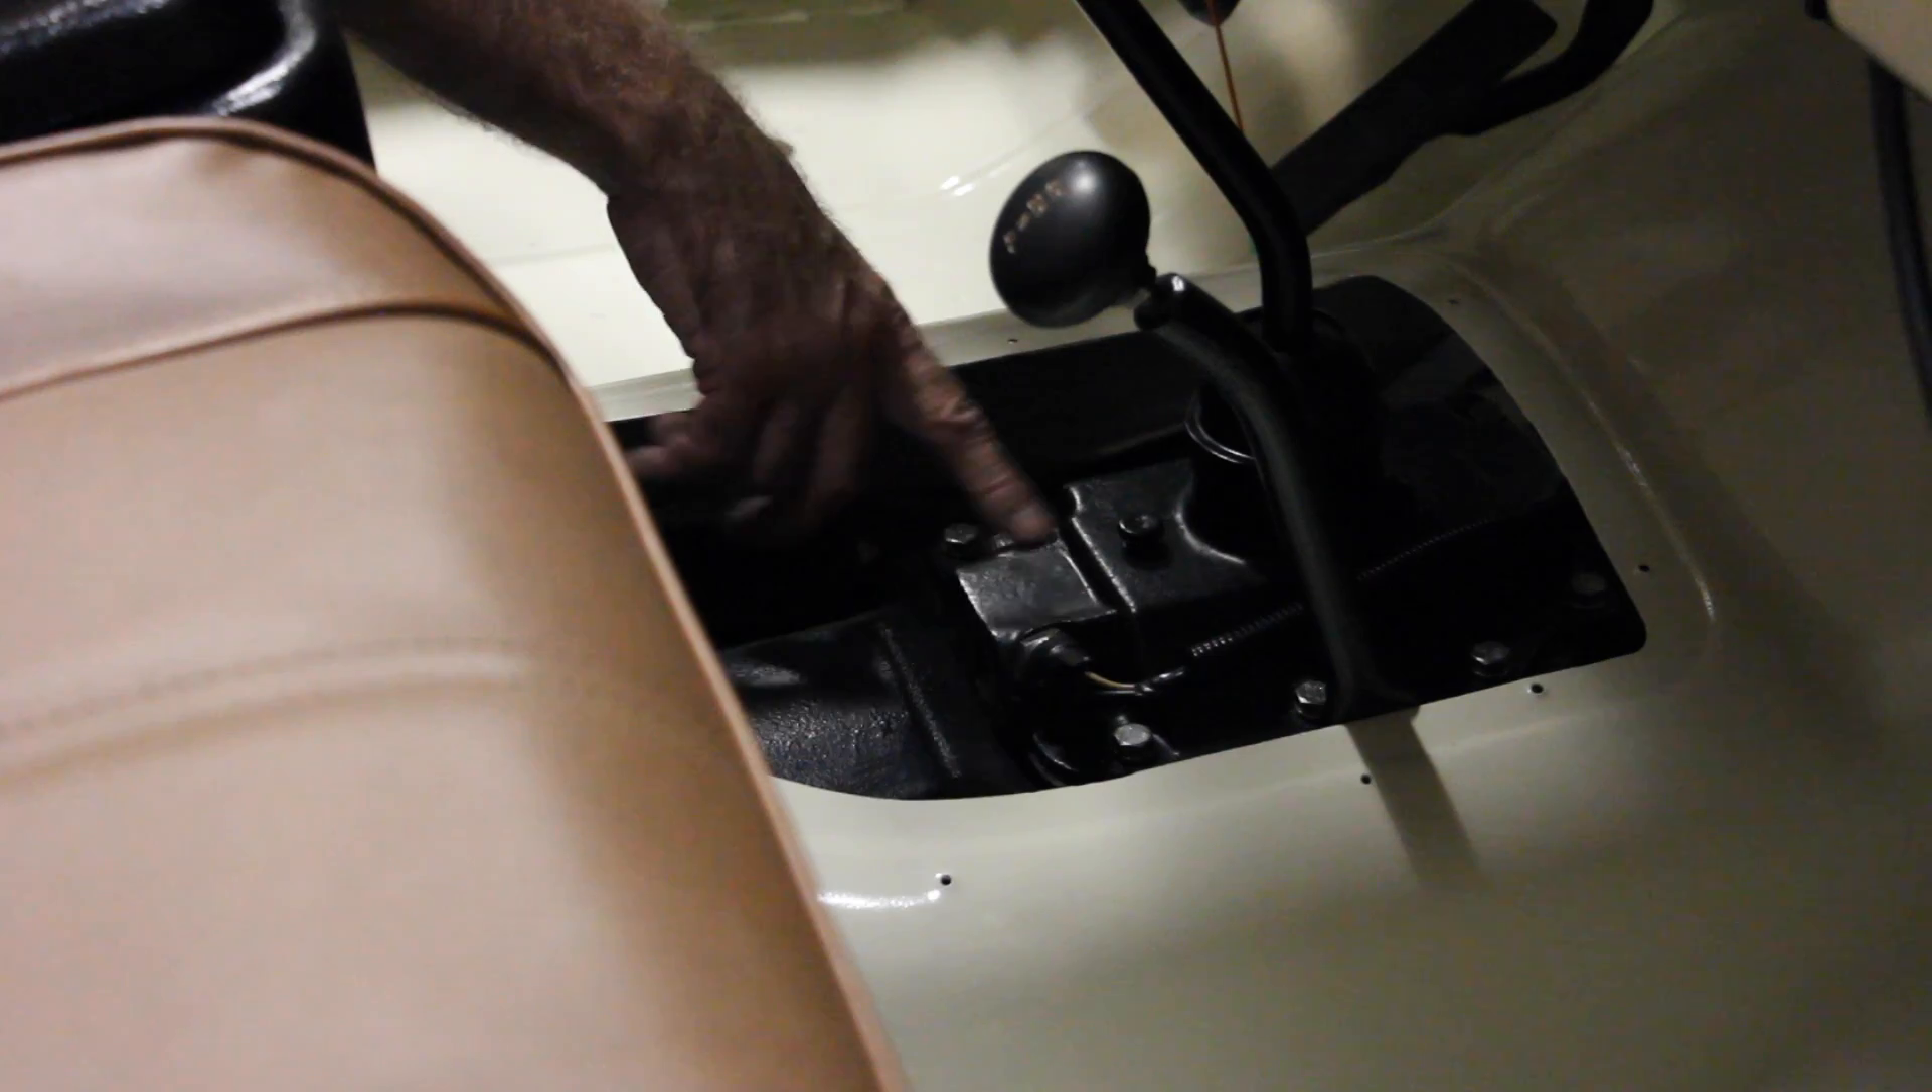This is the transmission access point with the transmission inspection plate removed.